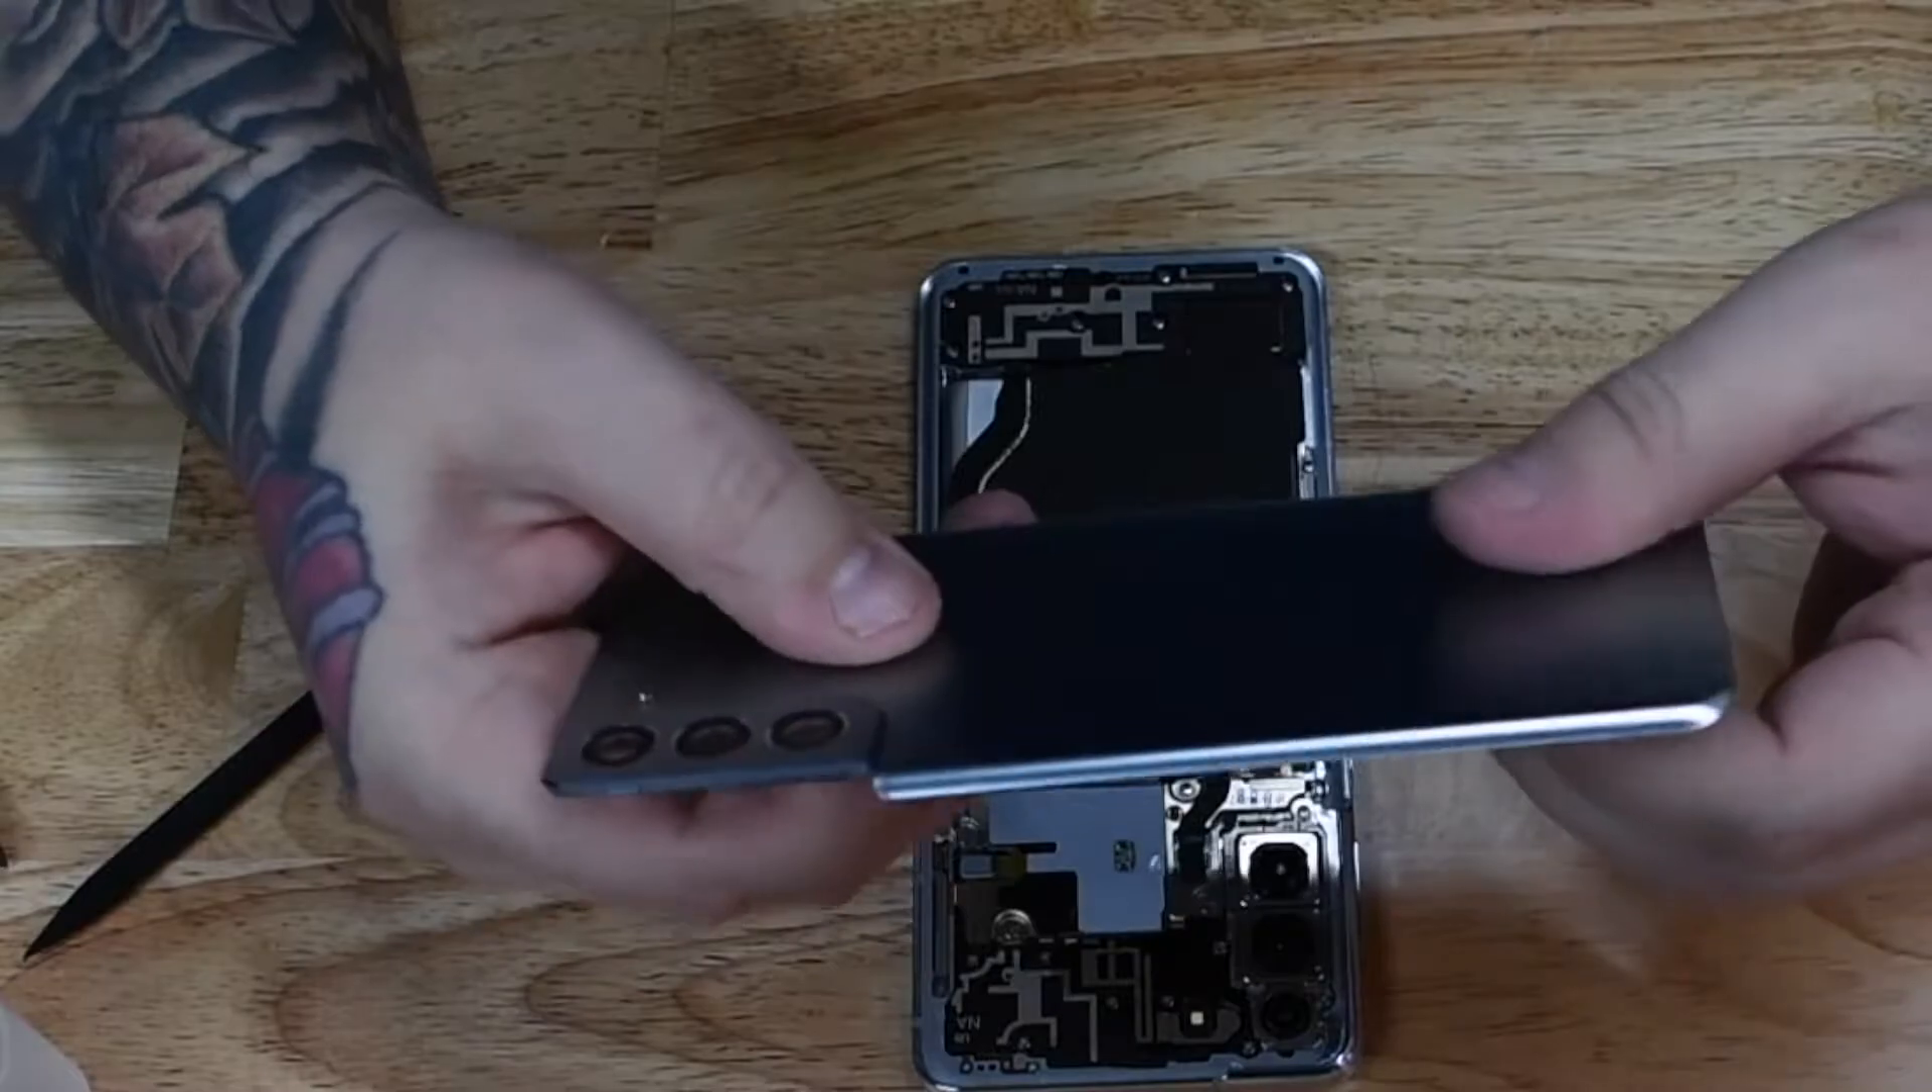Now we've got the back glass separated from the main body of the phone and we can get a closer look at the inside of the phone.